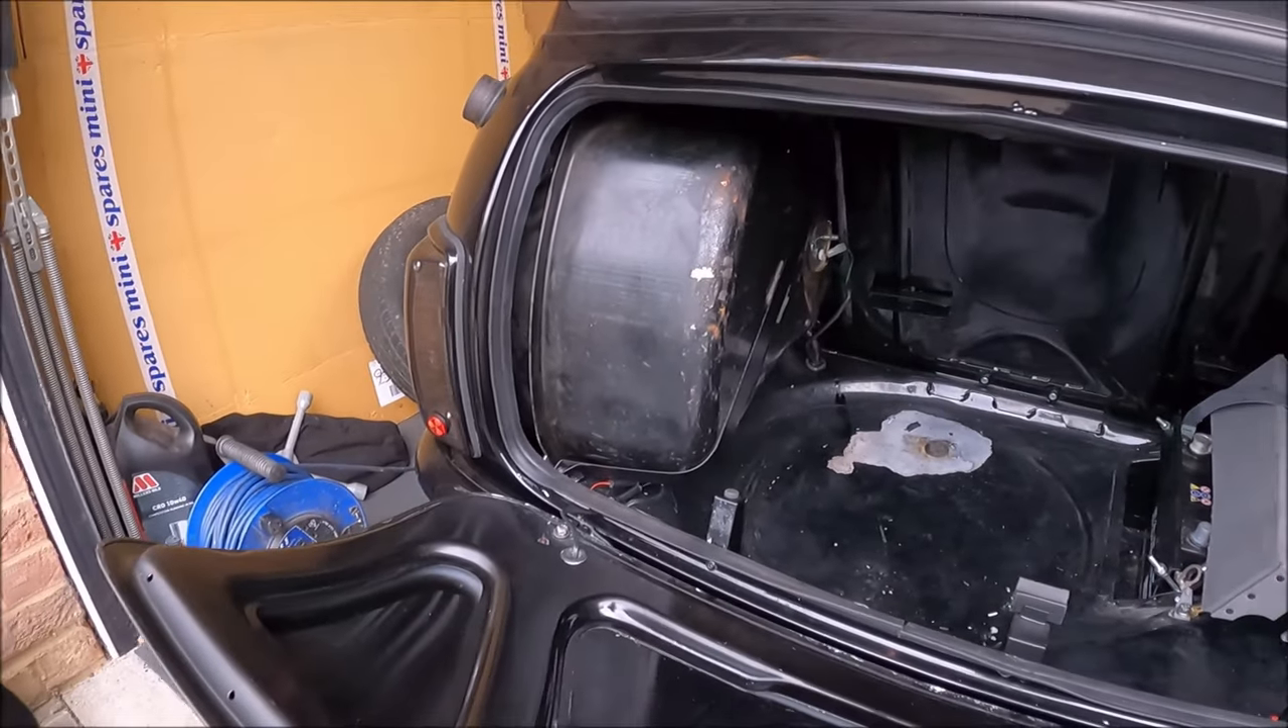So that's the fuel tank in.